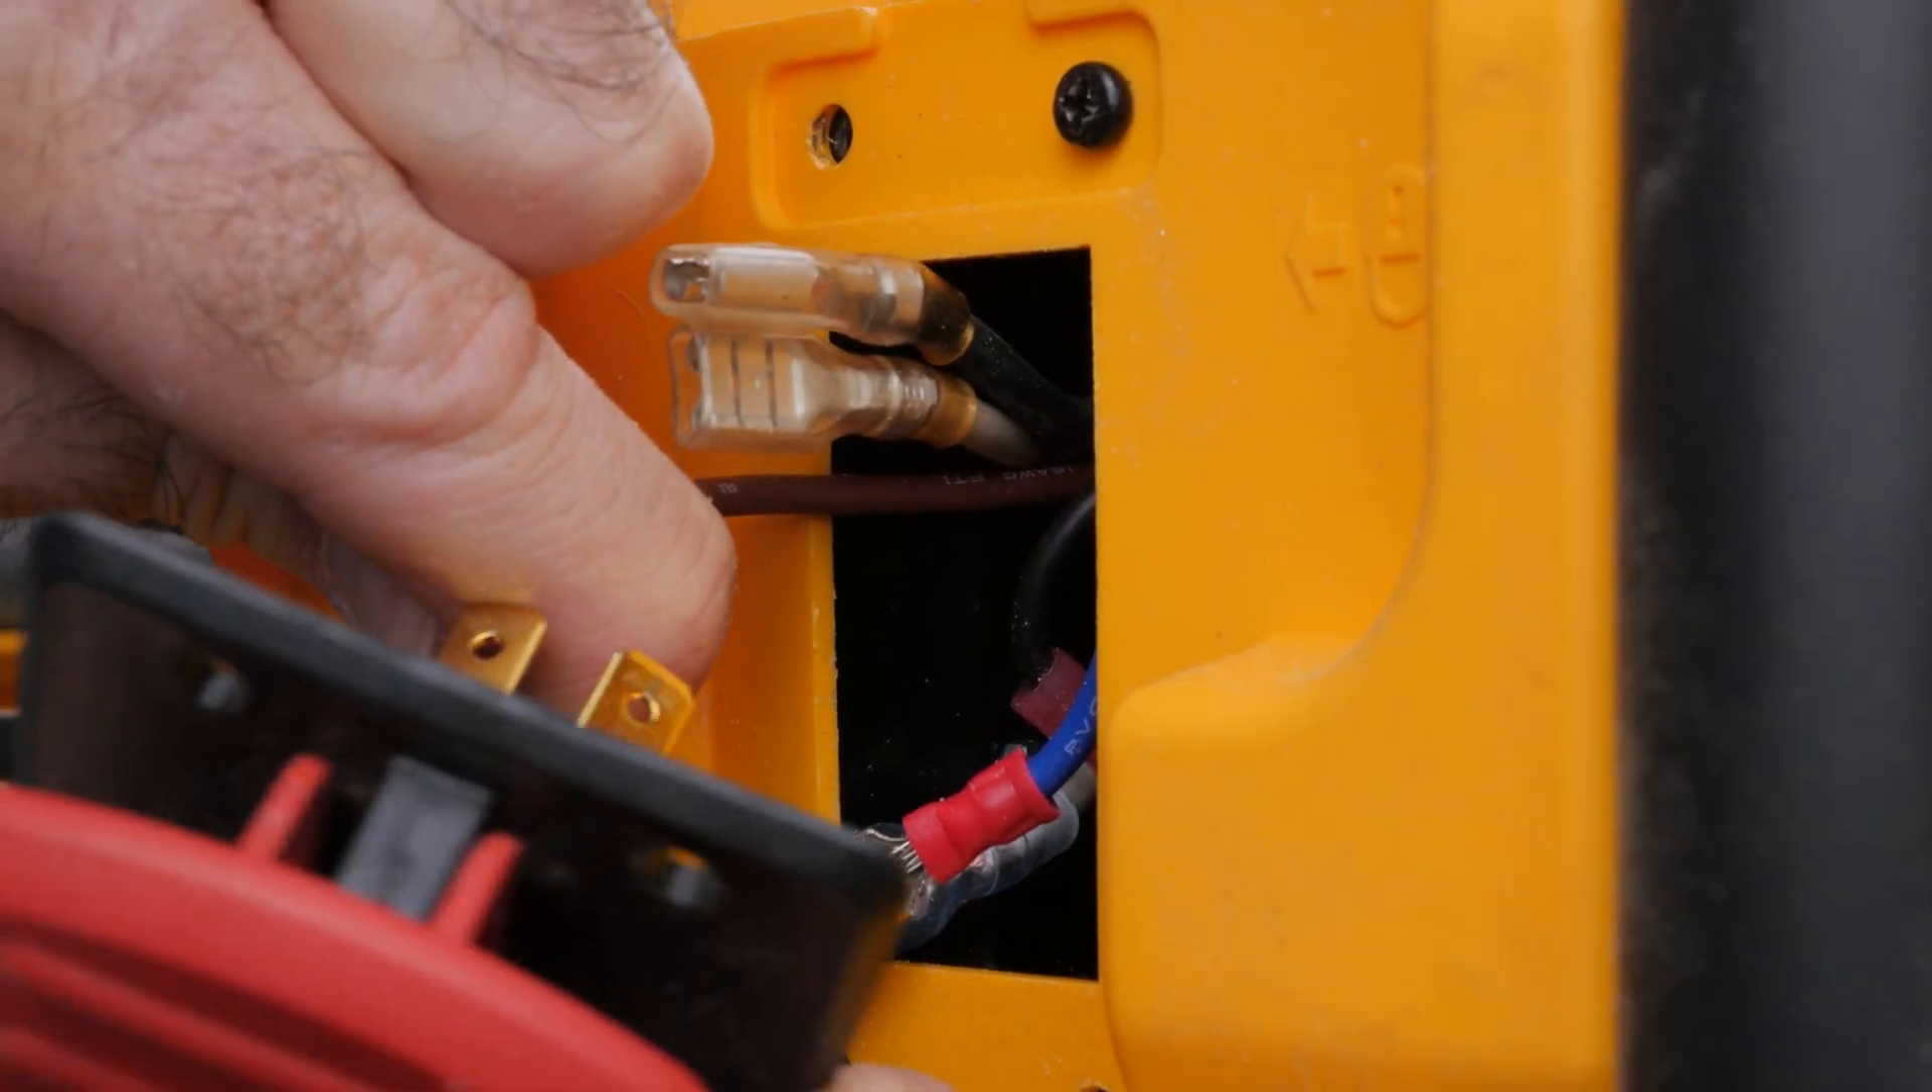This part gets a bit tight and fiddly so to give myself a third hand I temporarily installed the mounting screw to keep the box in place while making the connections.